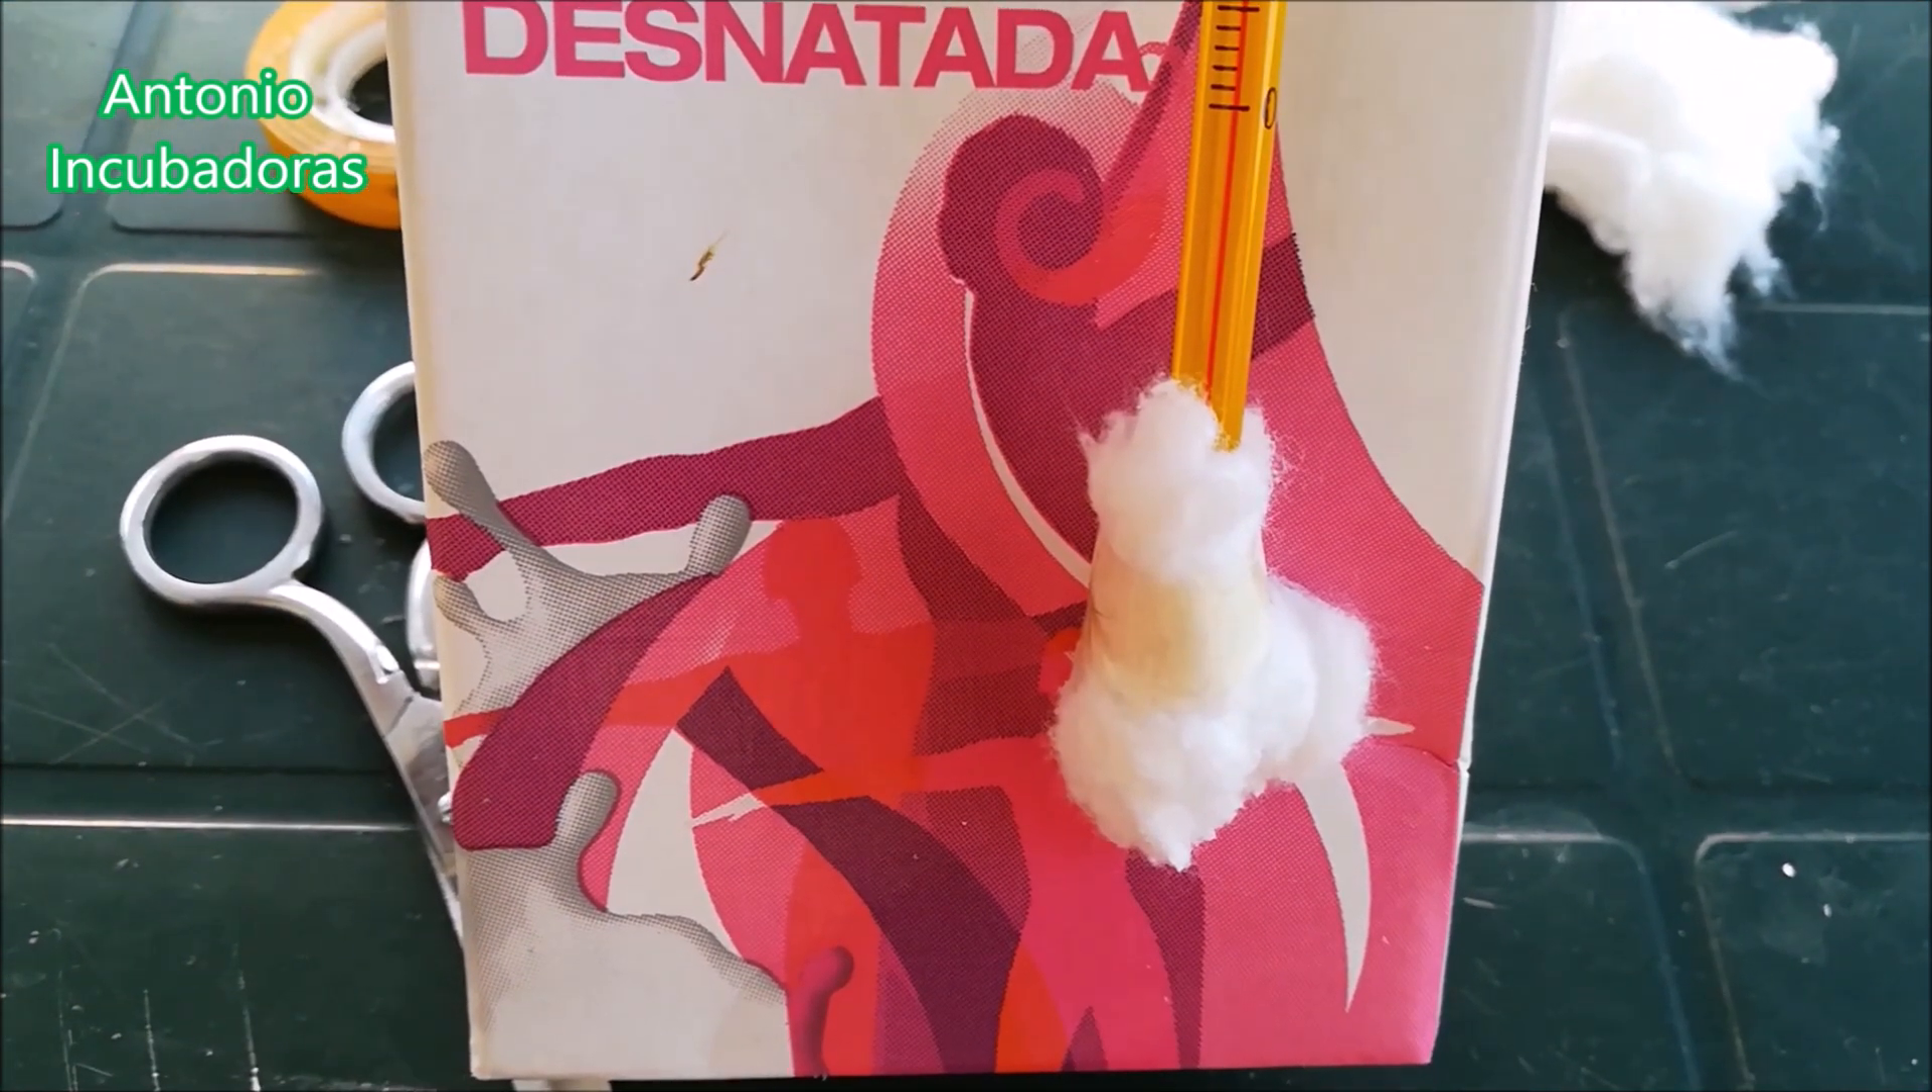Ya tenemos nuestro primer termómetro metido el algodón por el orificio y toda la base rodeada con ese mismo algodón.